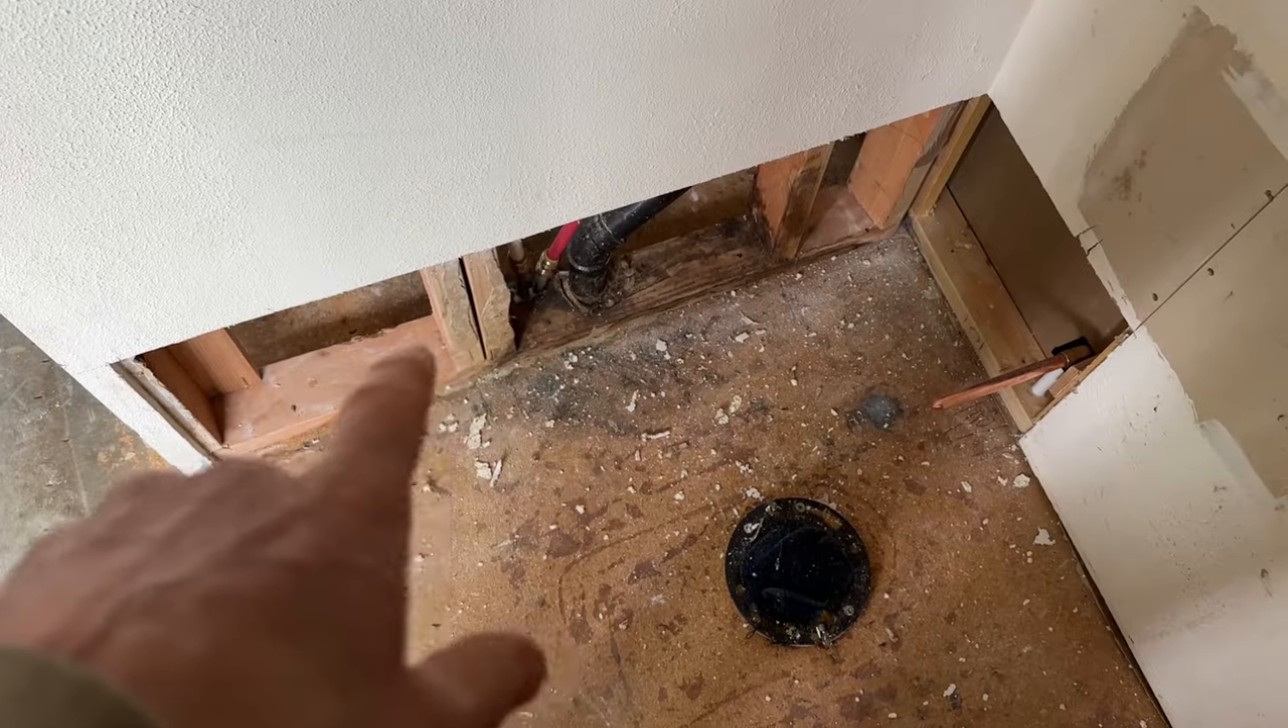Still need to install my green board on these open locations.